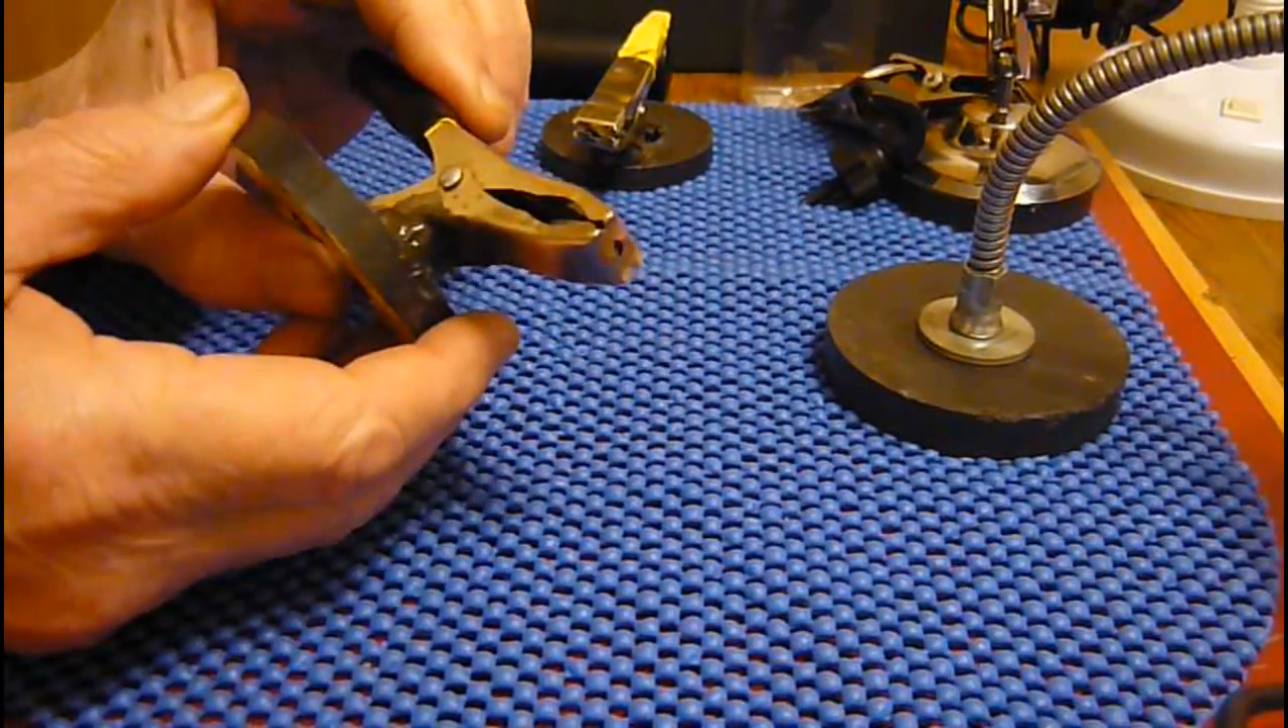Значит закрепил на магните крокодильчики которые опять таки в гараже валялись от зарядного устройства.